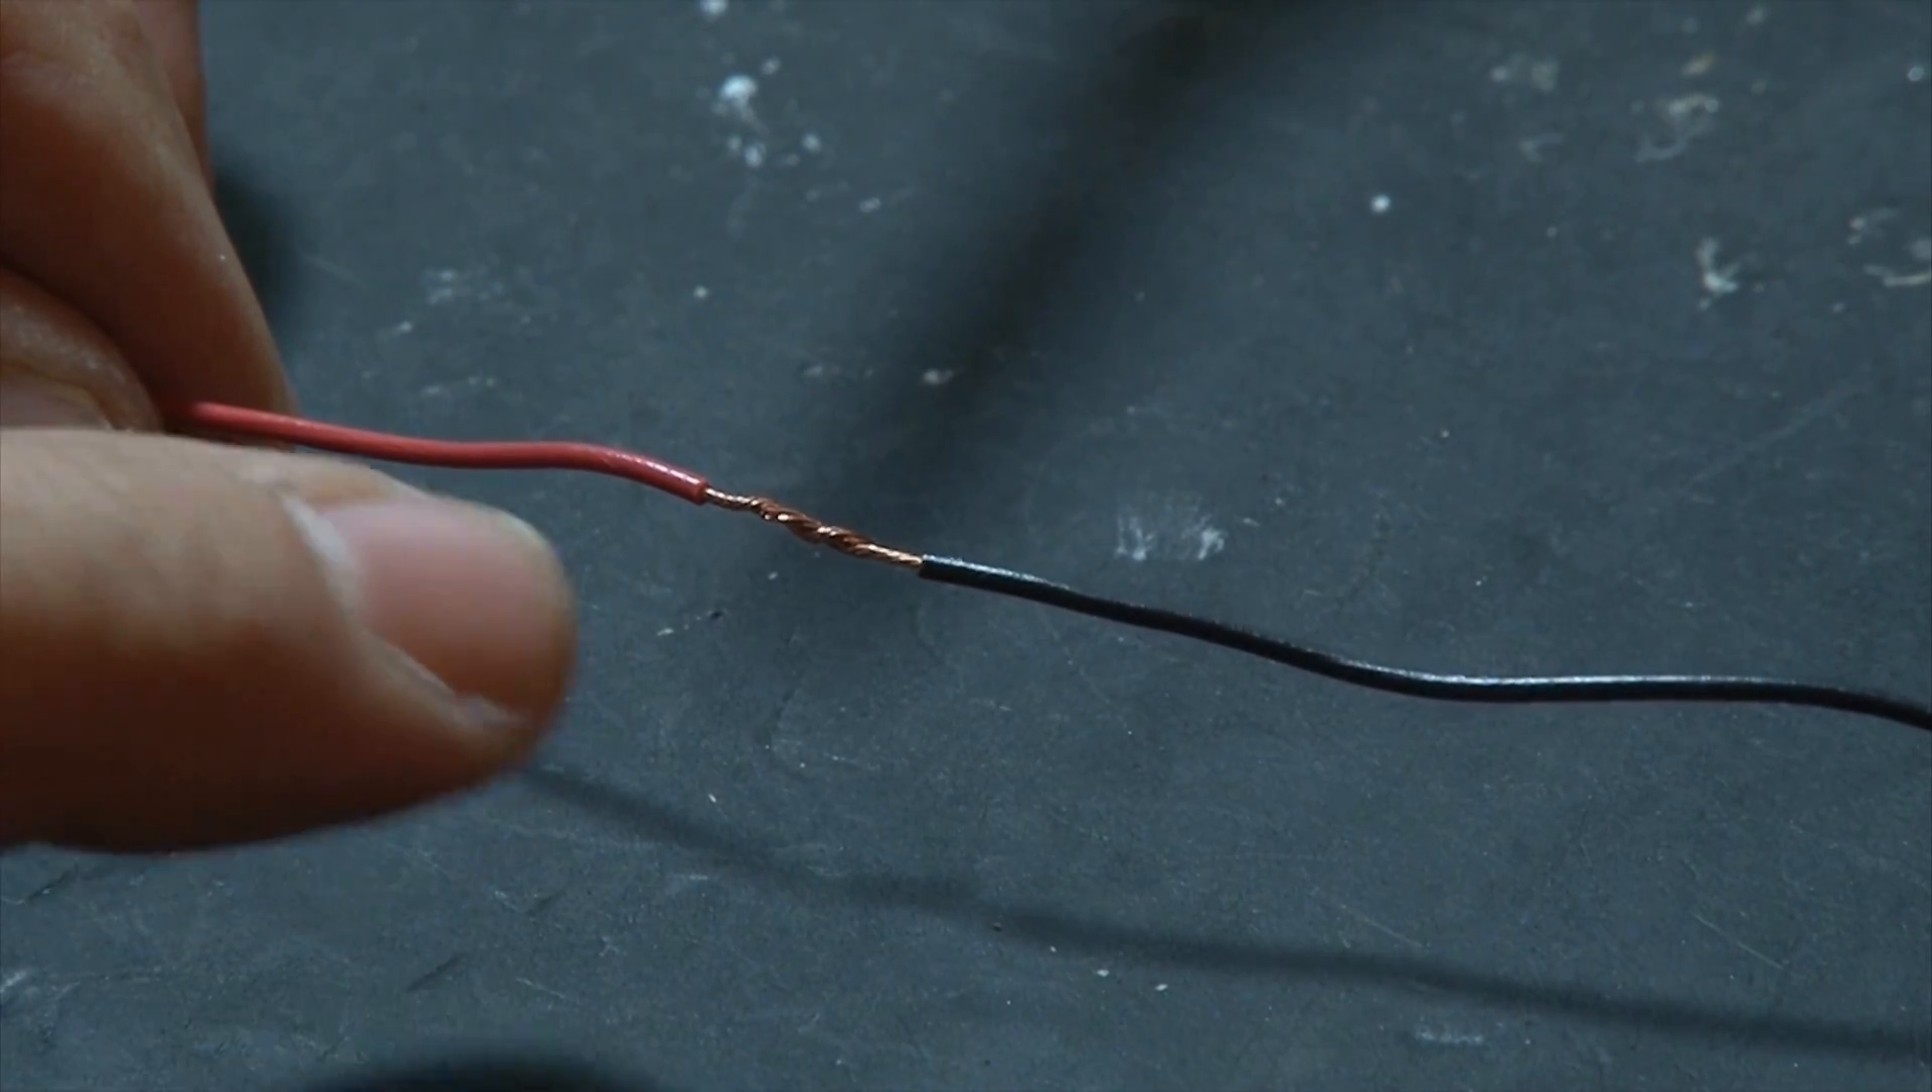So now I've got the two wires you see that are joined together and they're pretty much ready to be soldered.